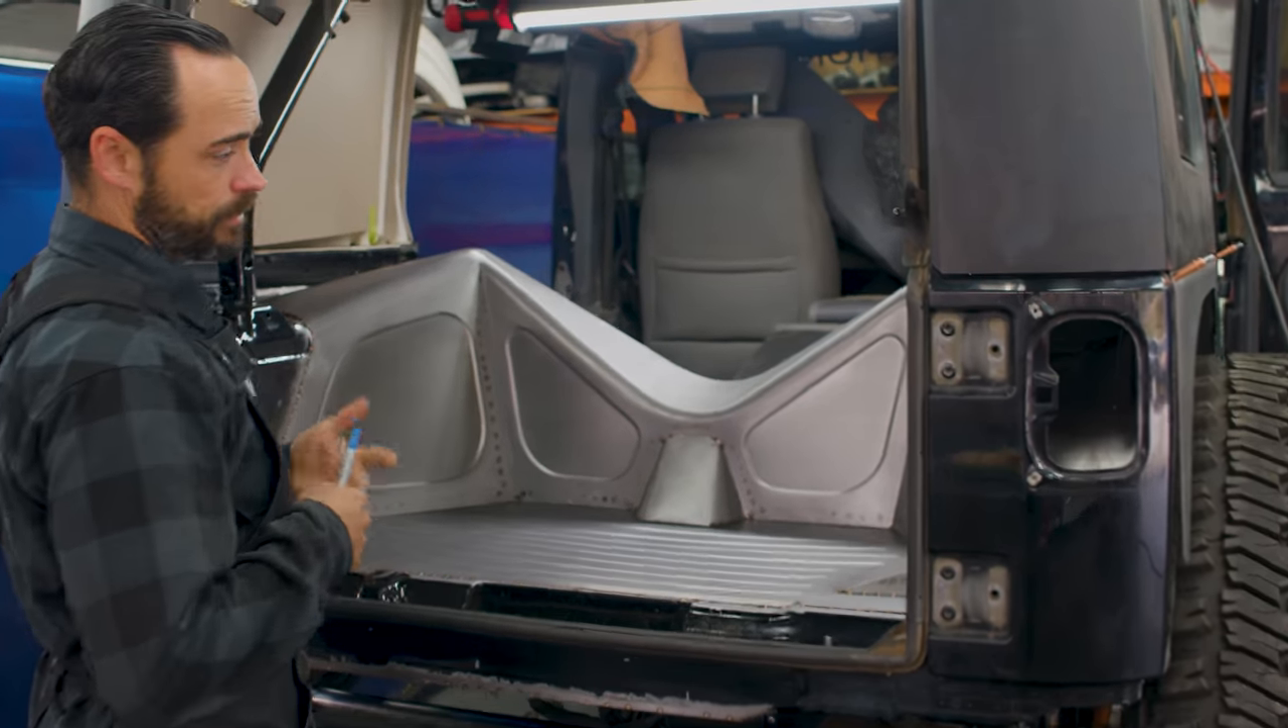The shock towers are obviously in here and they're enclosed and done.